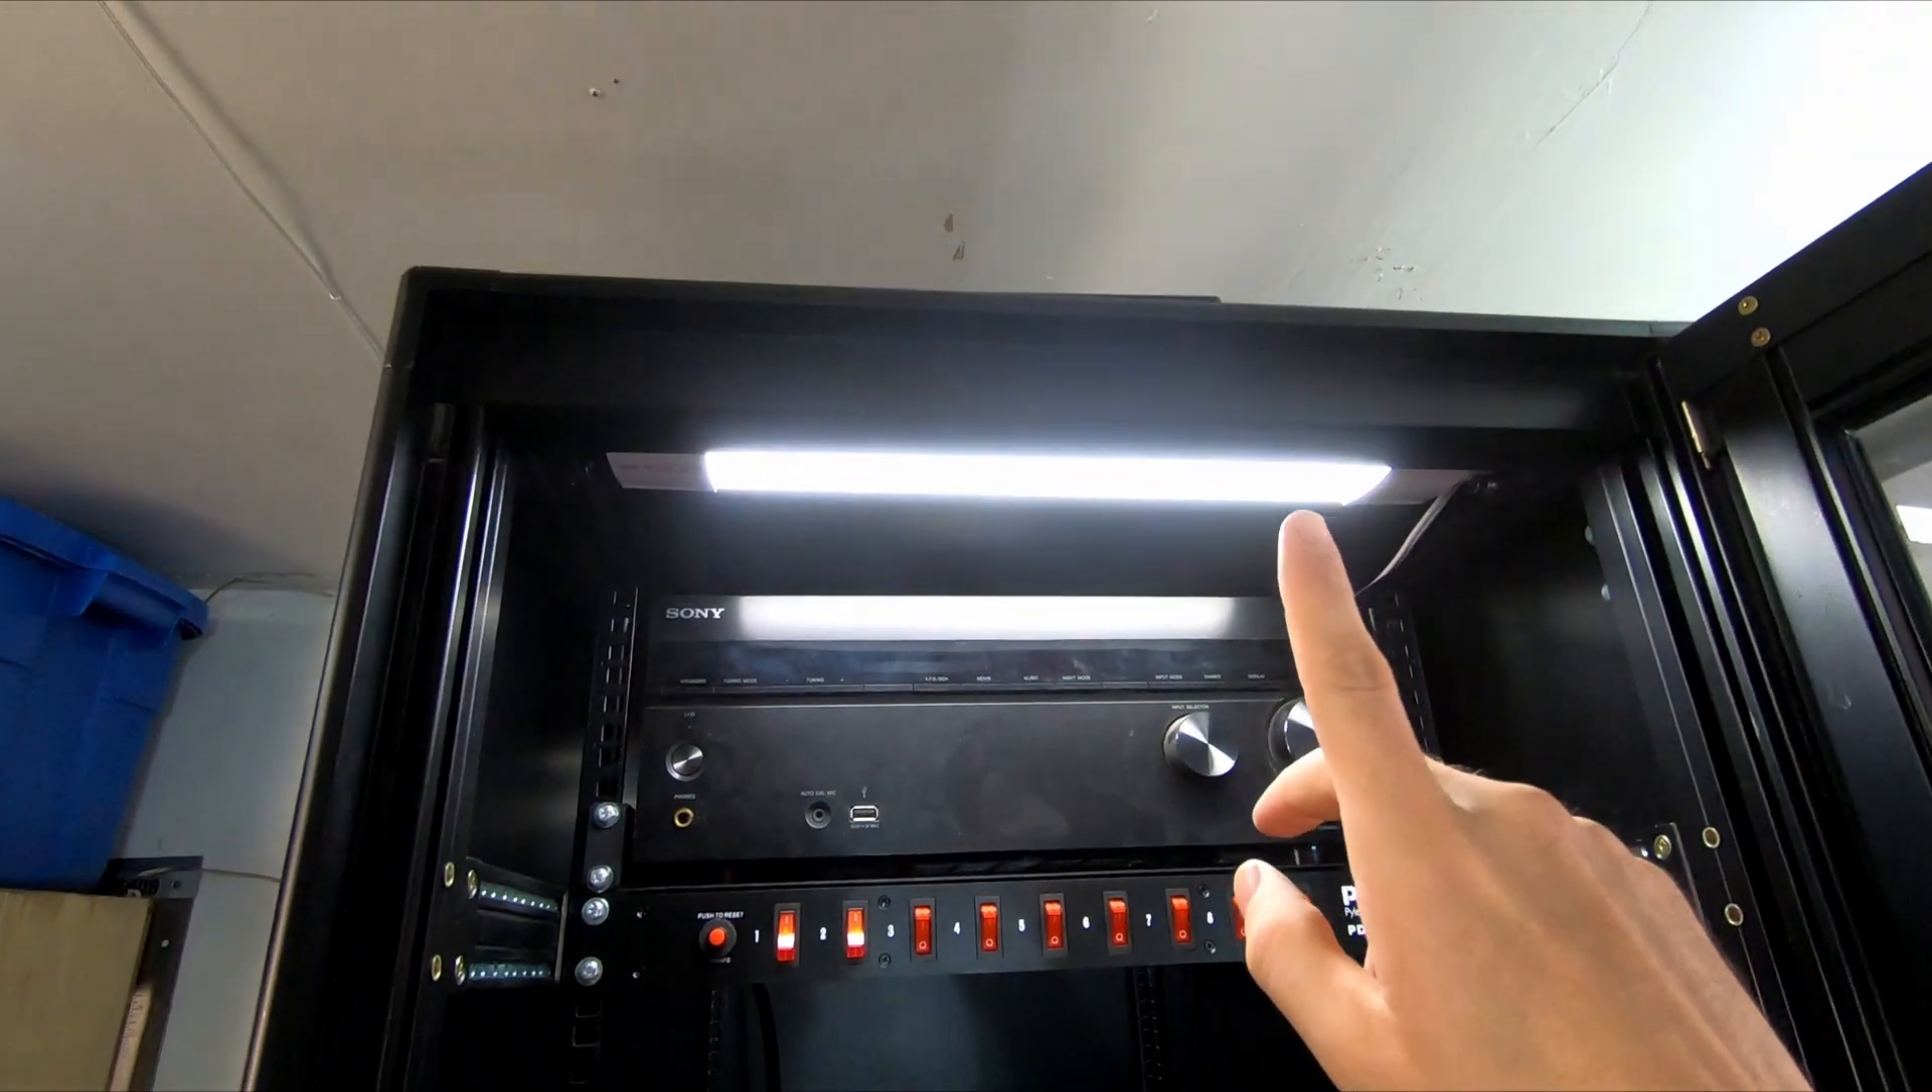I have my stereo temporarily mounted up here.